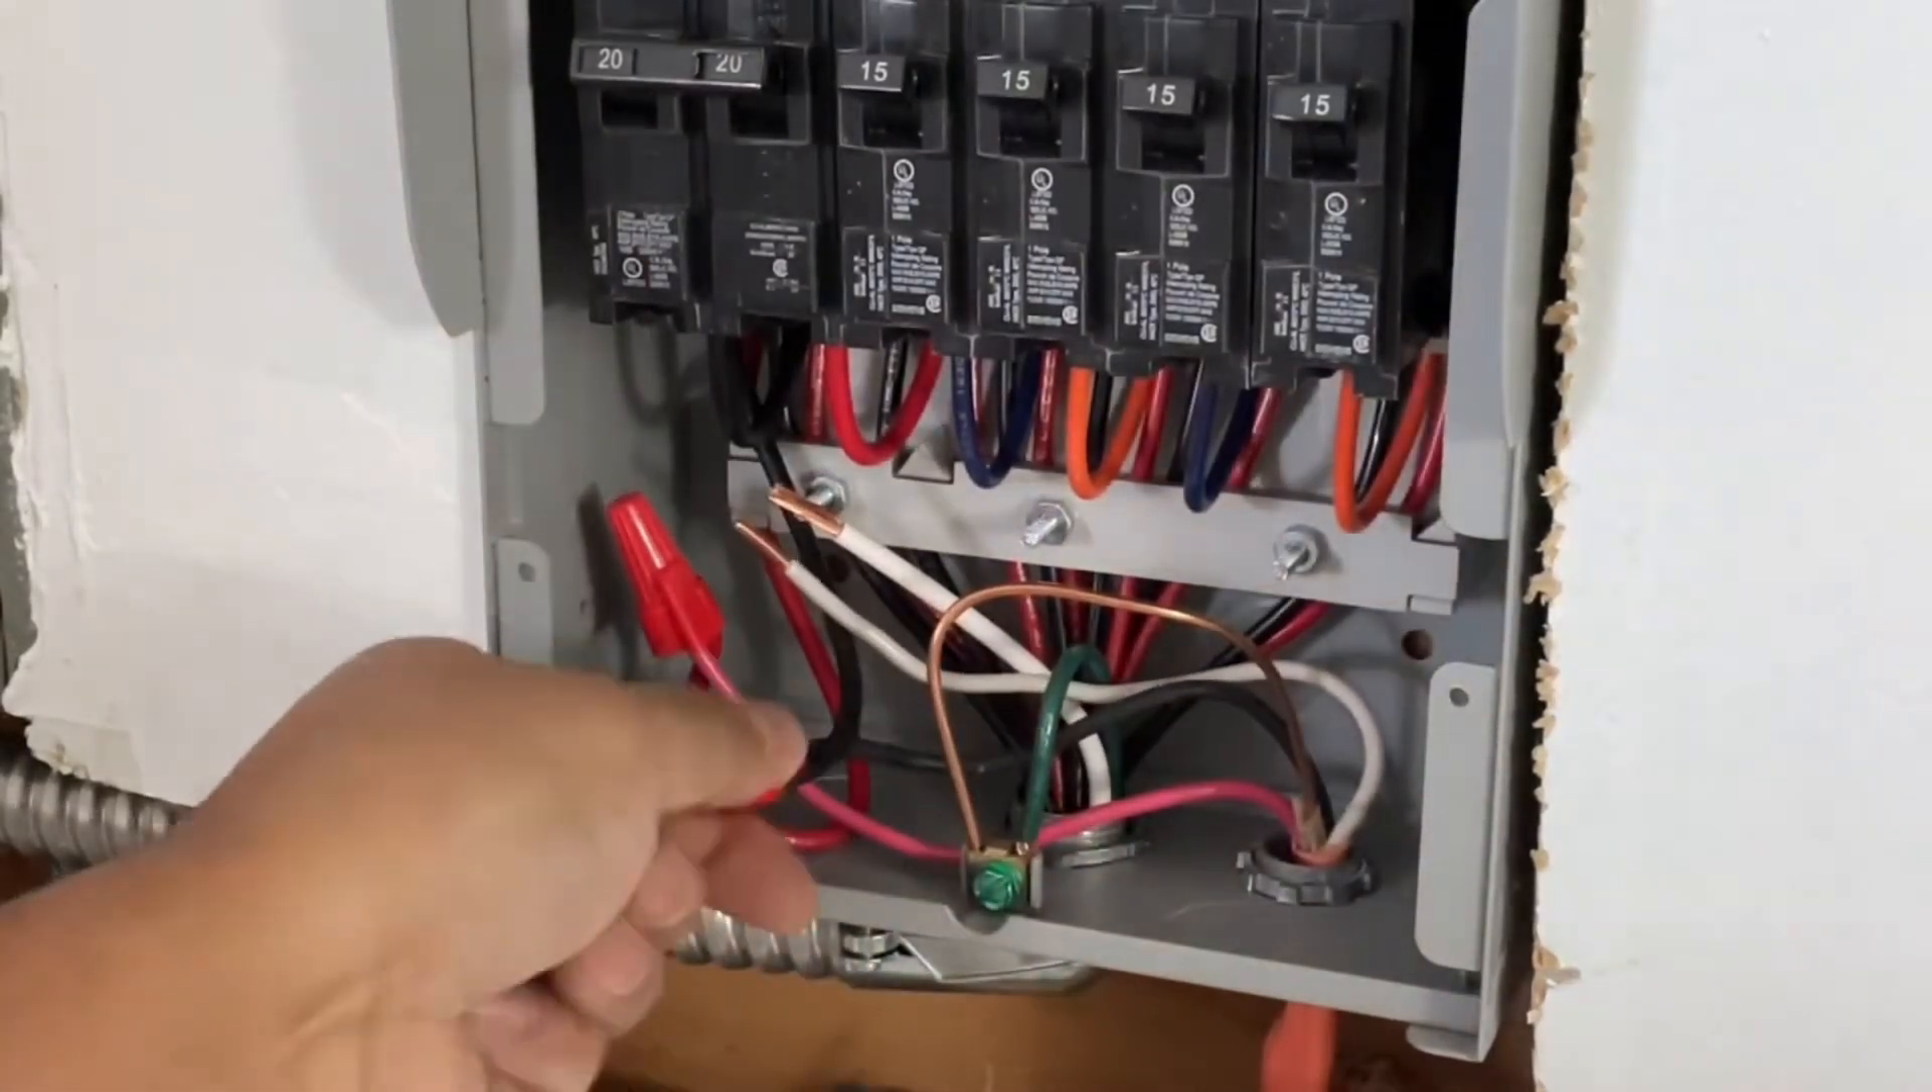So right now I open up the transfer switch I see these wires are not connected so I am connecting it.